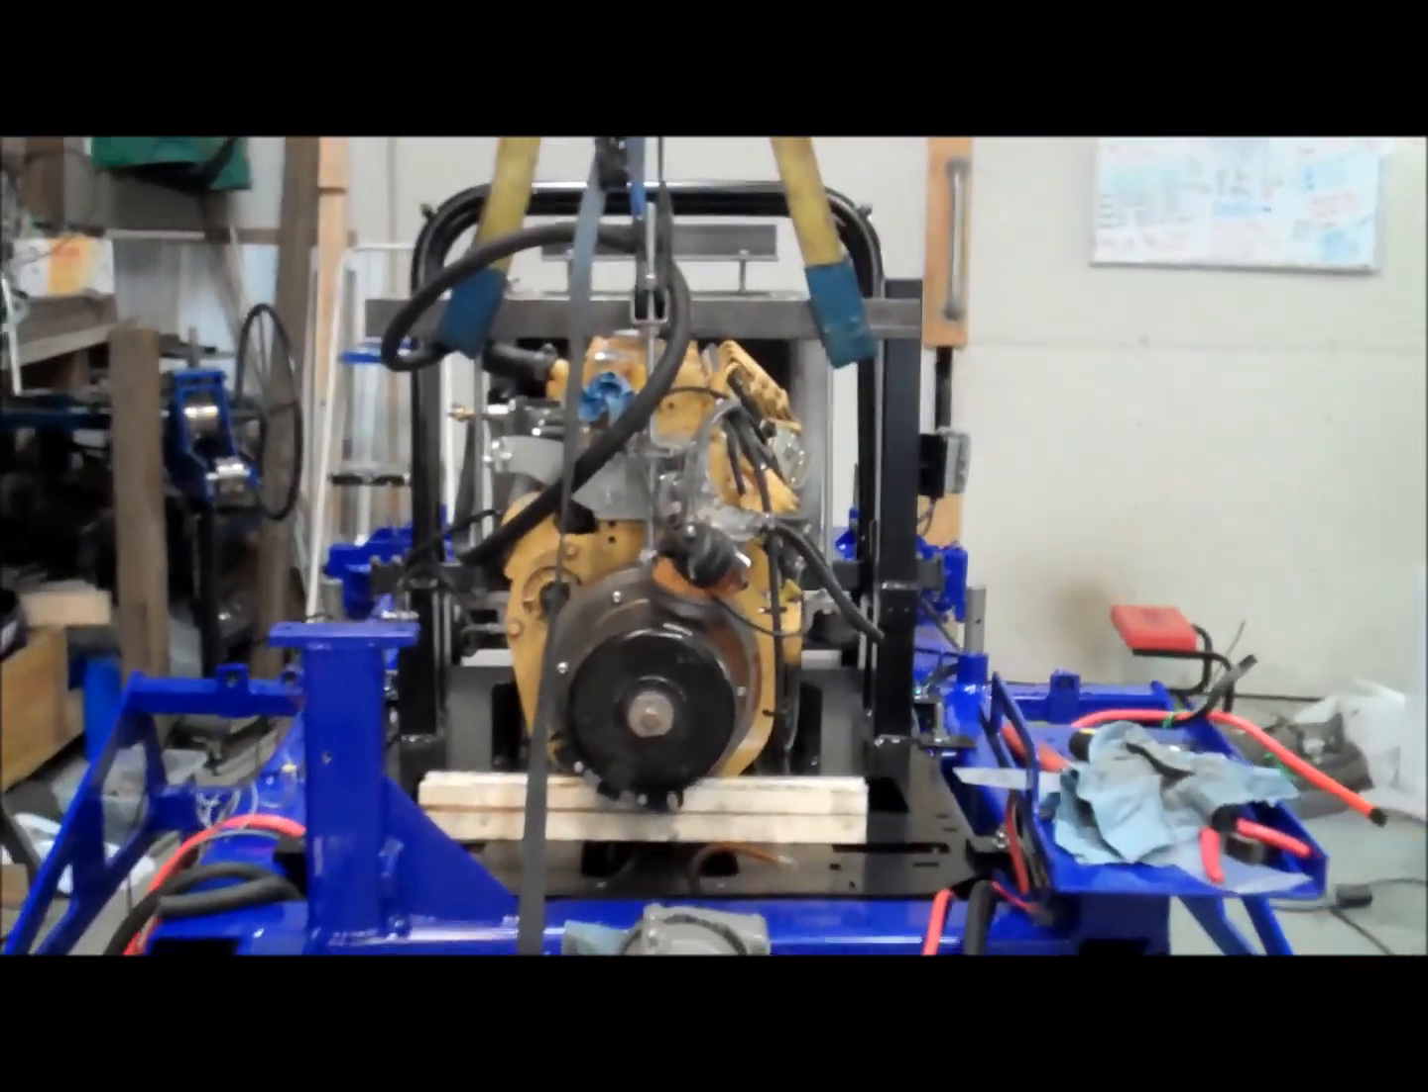And right now on the back, just got a wood board here to hold up the back end, that's until I can get the rear portion of the cradle in.